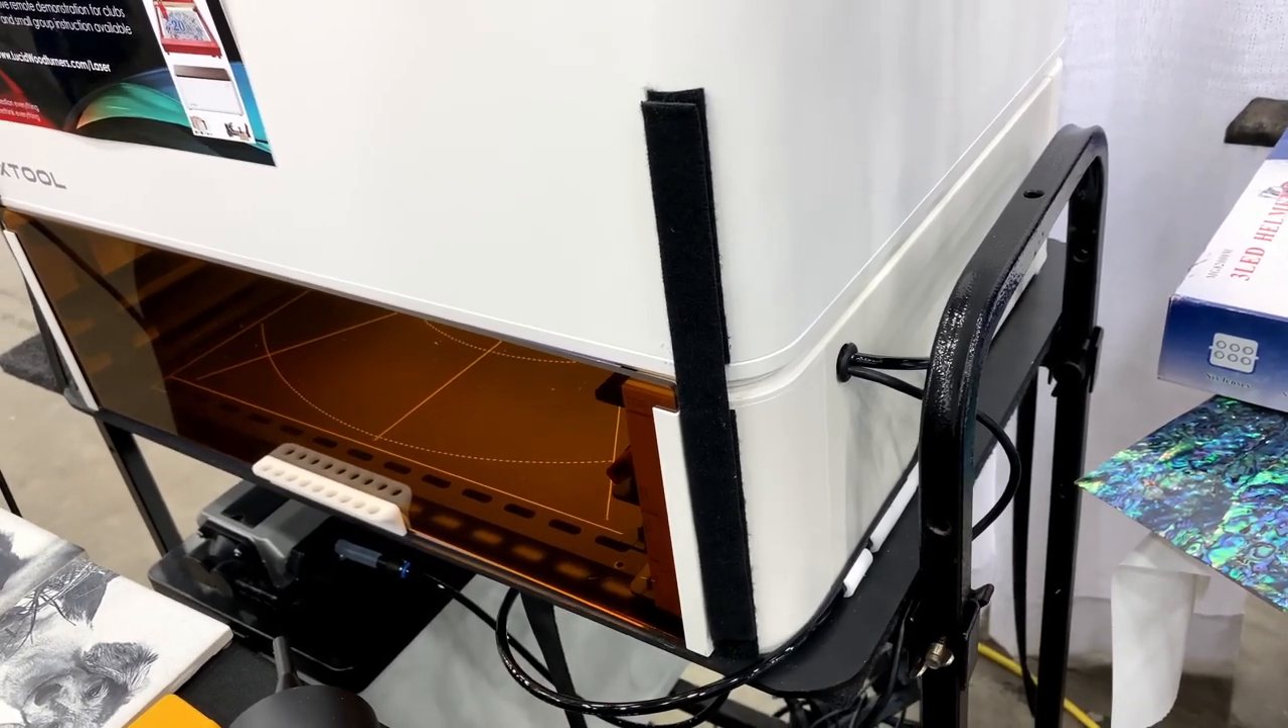I also added some velcro here so that I could tie the m1 to its riser base I've got them on all four corners.